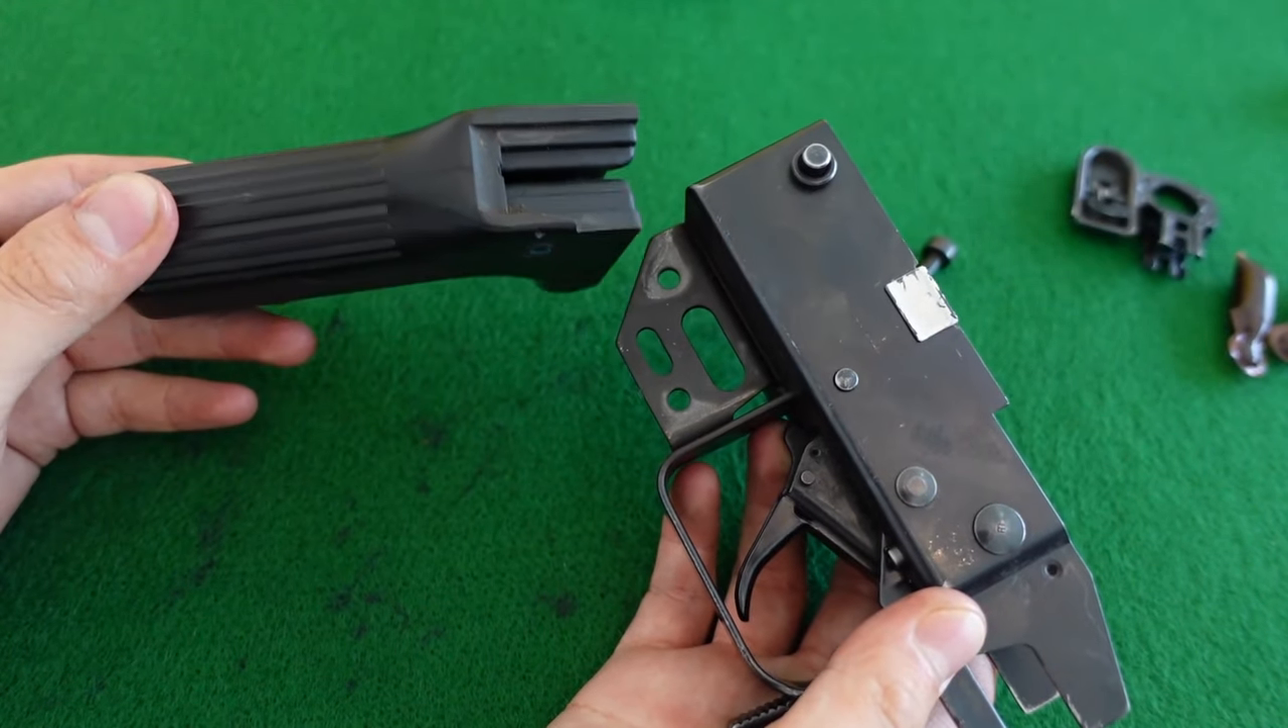Now with the two screws out the pistol grip just slides right off.